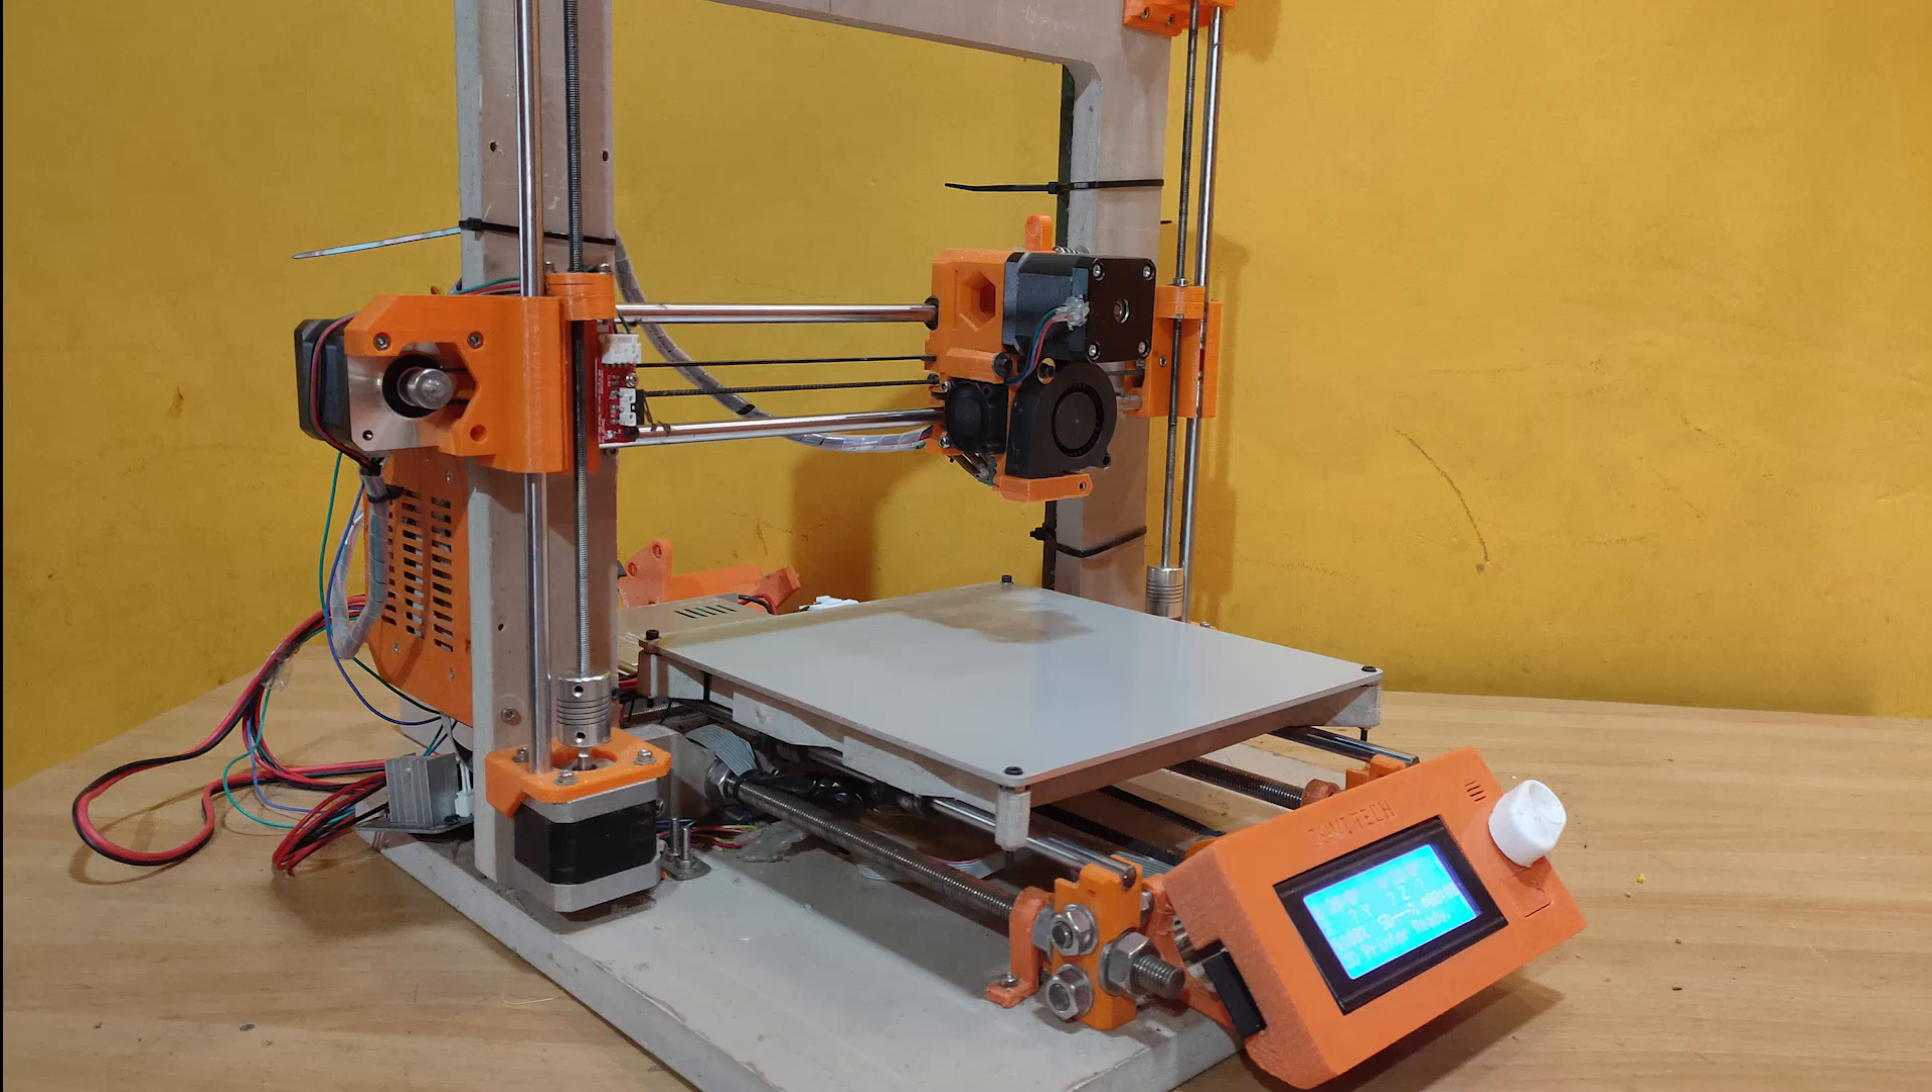In this video we've finished the complete hardware assembly.